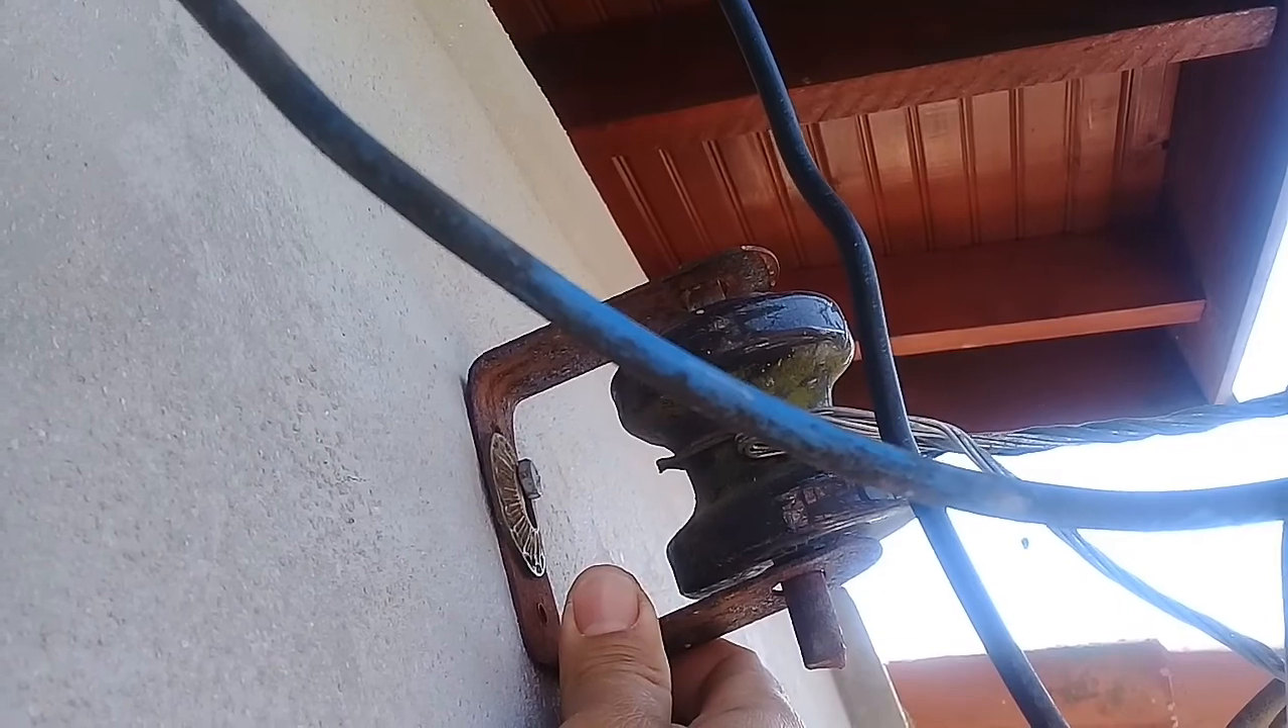Olha aí o suporte de ancoragem está na parede.